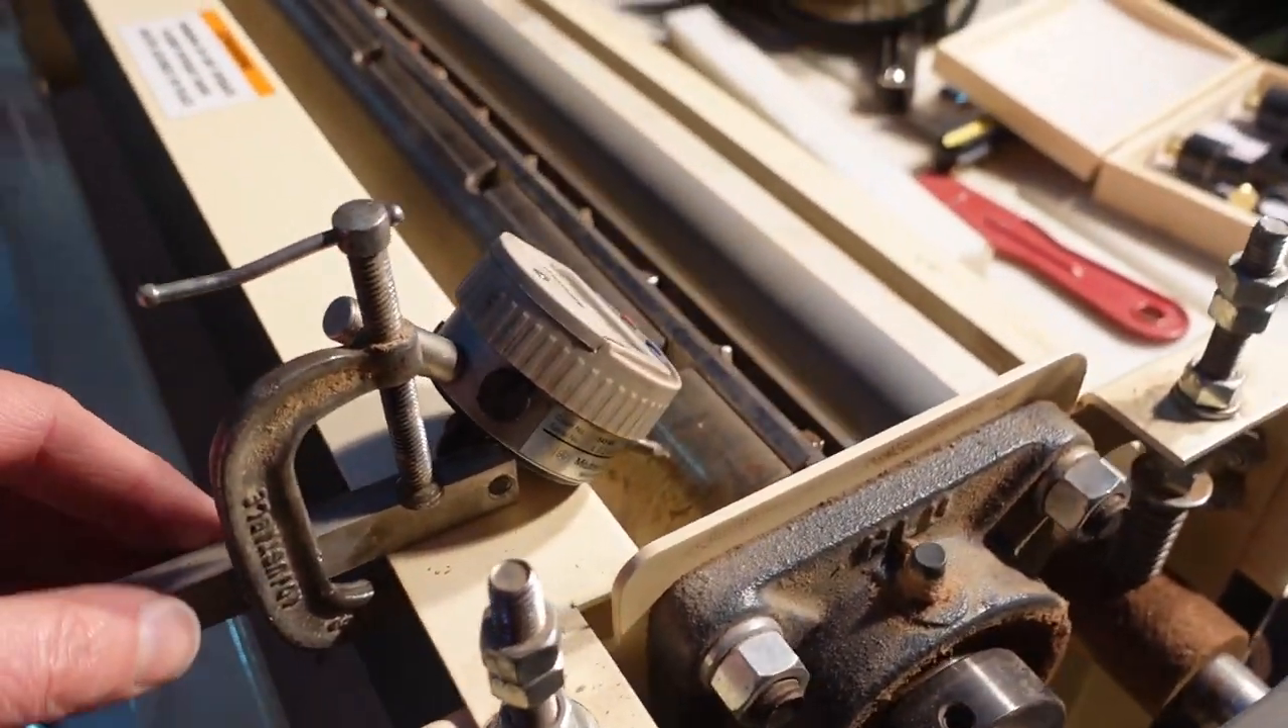So, as you can see, I've got this gauge on here, and I just mounted it on the back and clamped it on here.